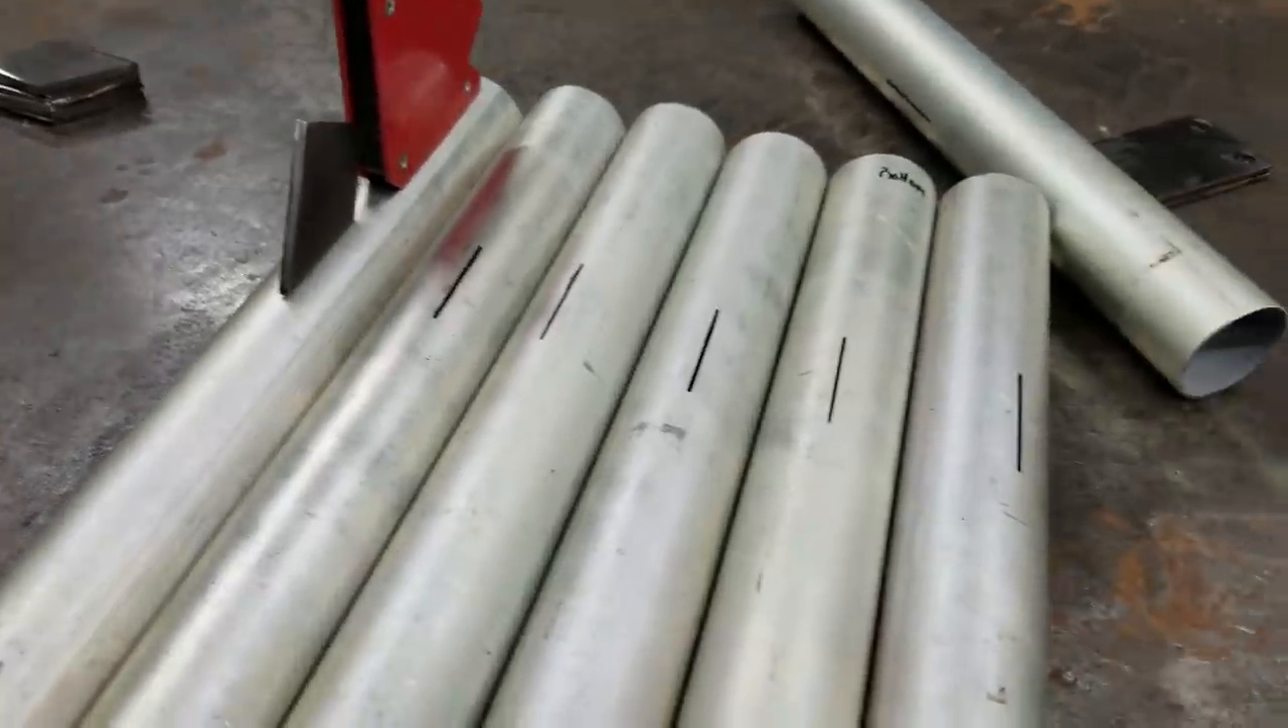Alright, I've got my tubes marked. Now I've got to weld my little brackets on that holds them on.